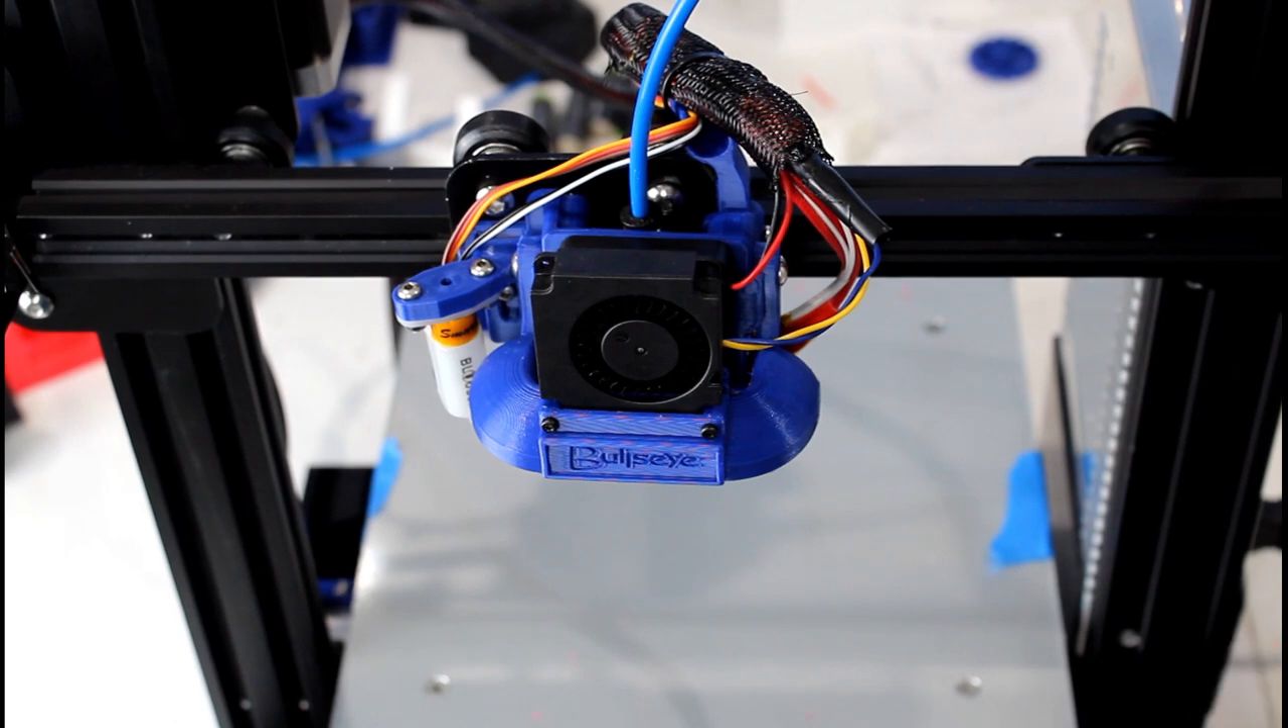So as you can see I got everything put back together. The fans are on, the bullseye duct, everything's ready to go.